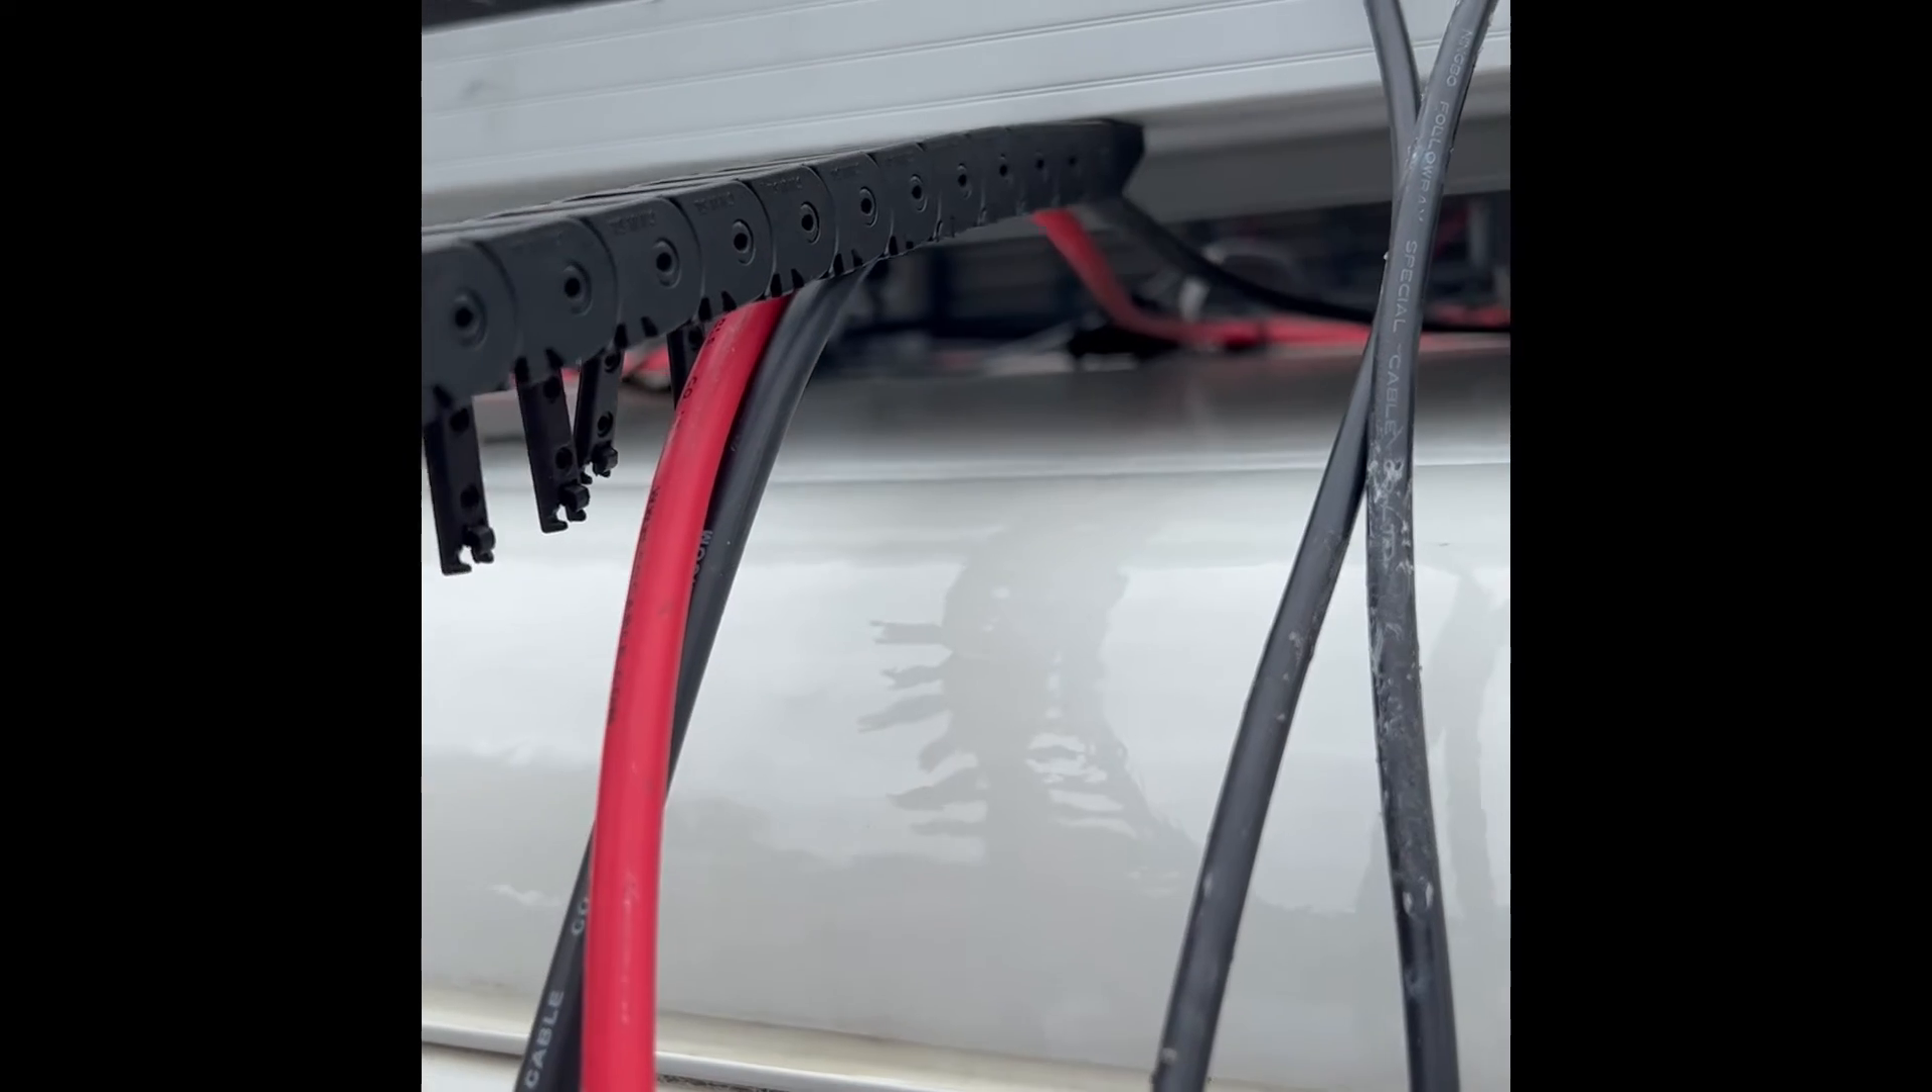Now I'm in the process of putting the wire in the raceway.